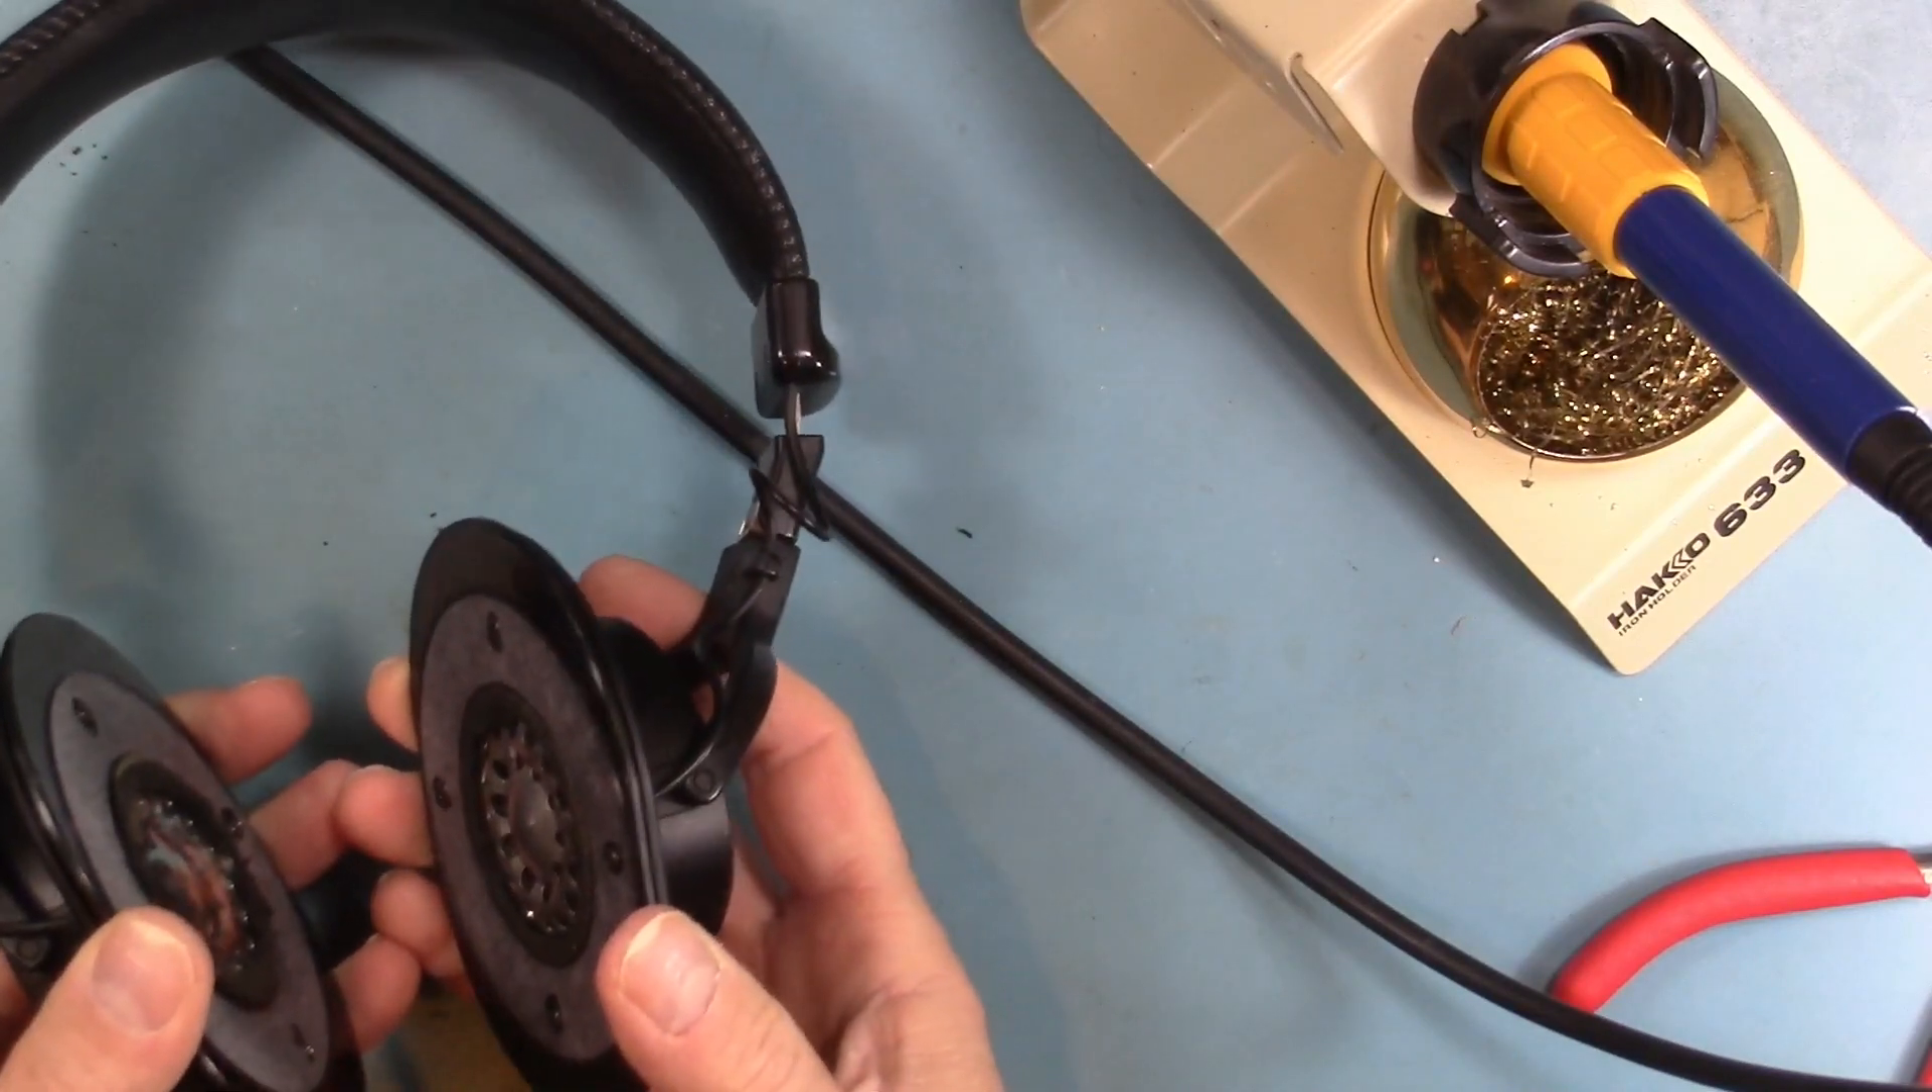I realize i don't have any earpads on this yet.